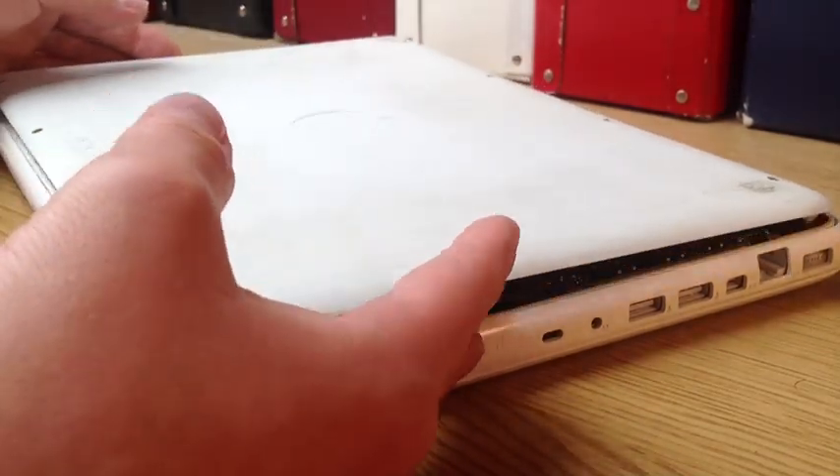And all you need to do now is put the back case on. So all you need to do now is put on the back case.